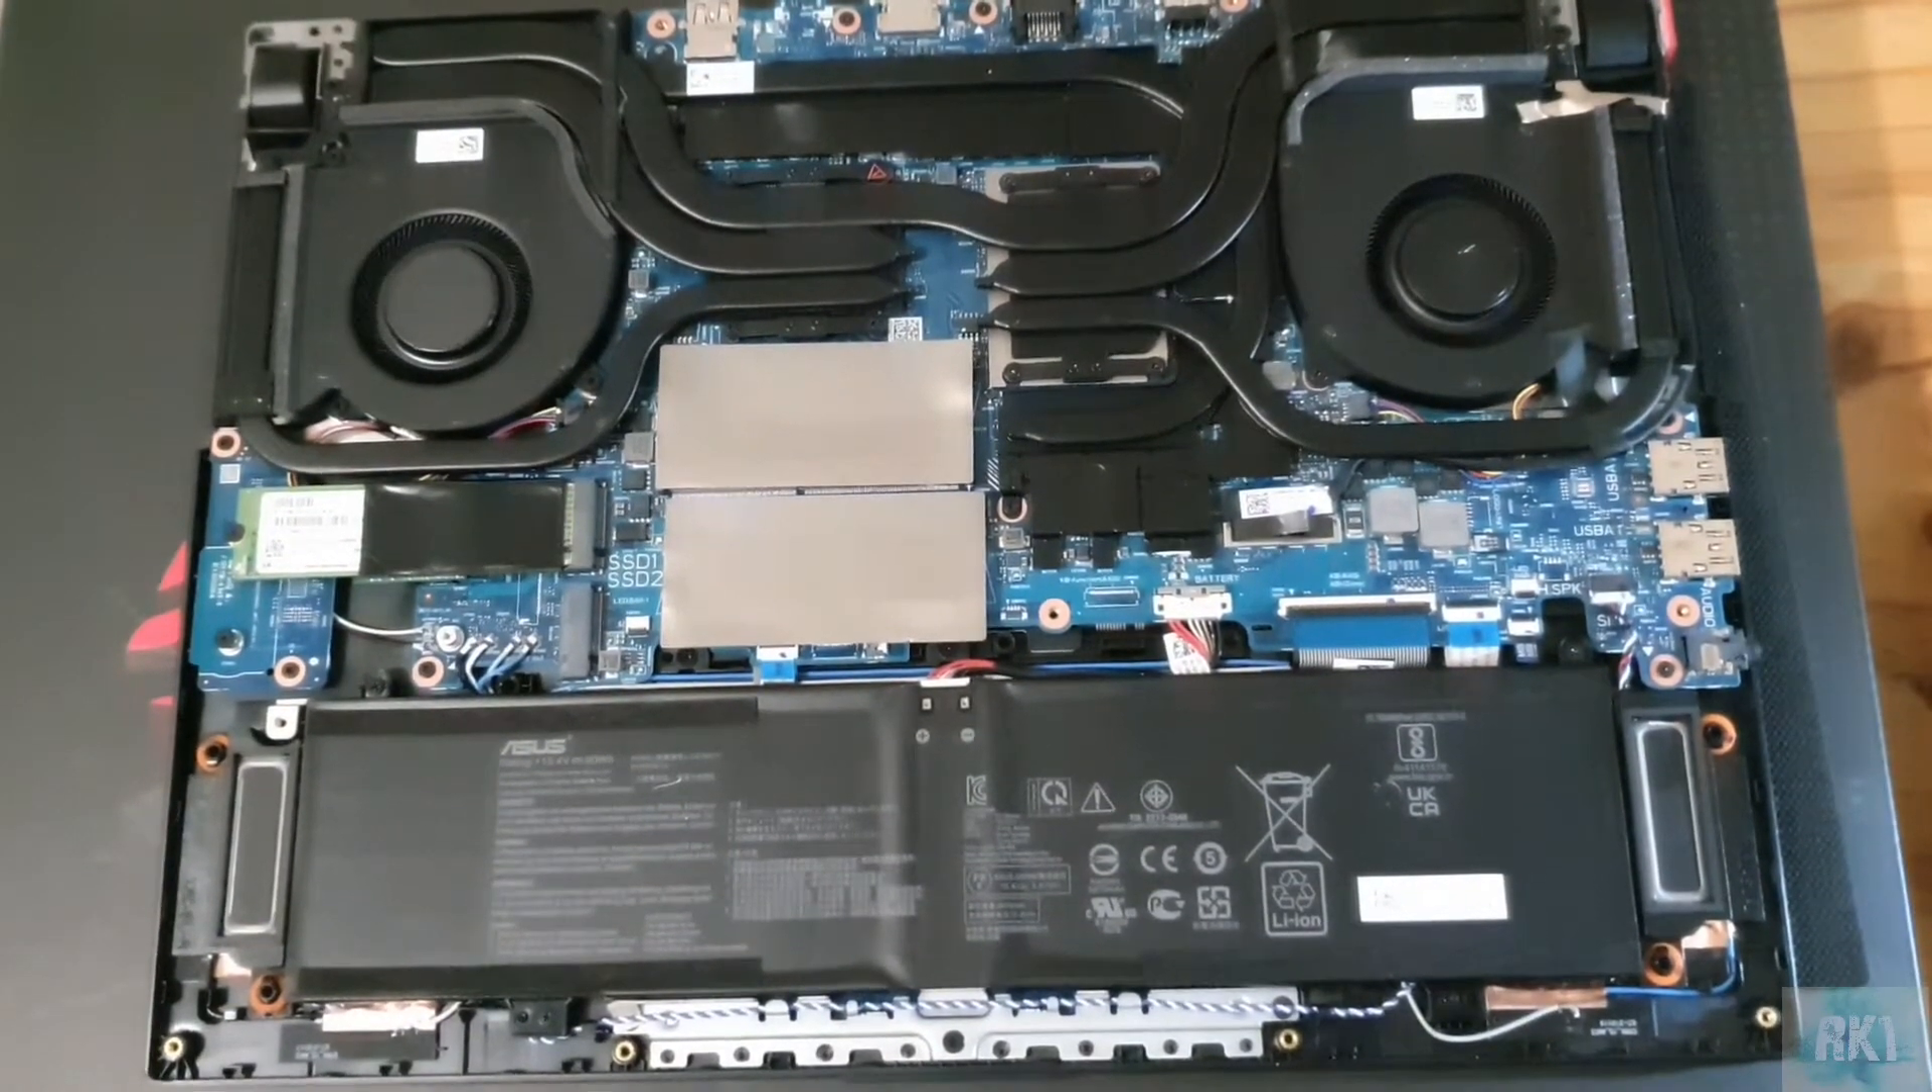Okay guys so our laptop is all disassembled, at least the back I should say.